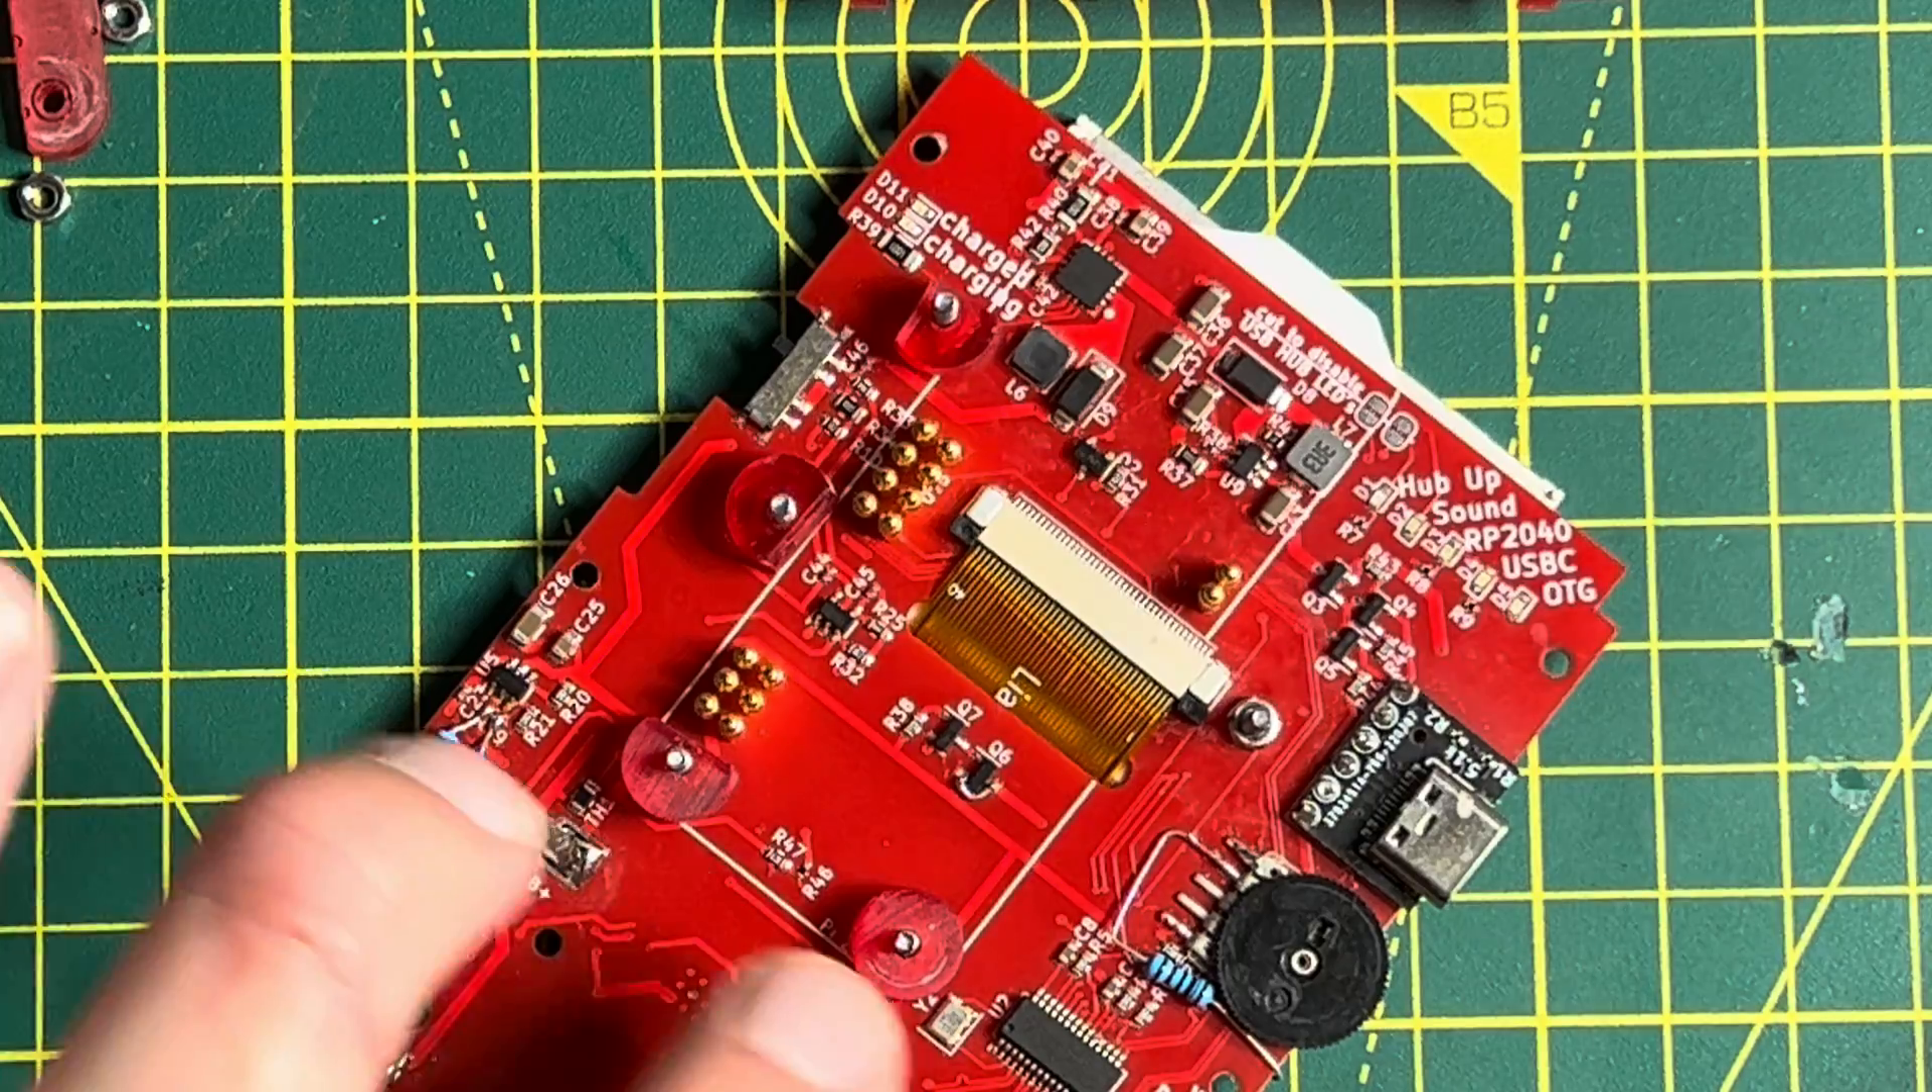So, let's now, now I've got these little sleeves in place.